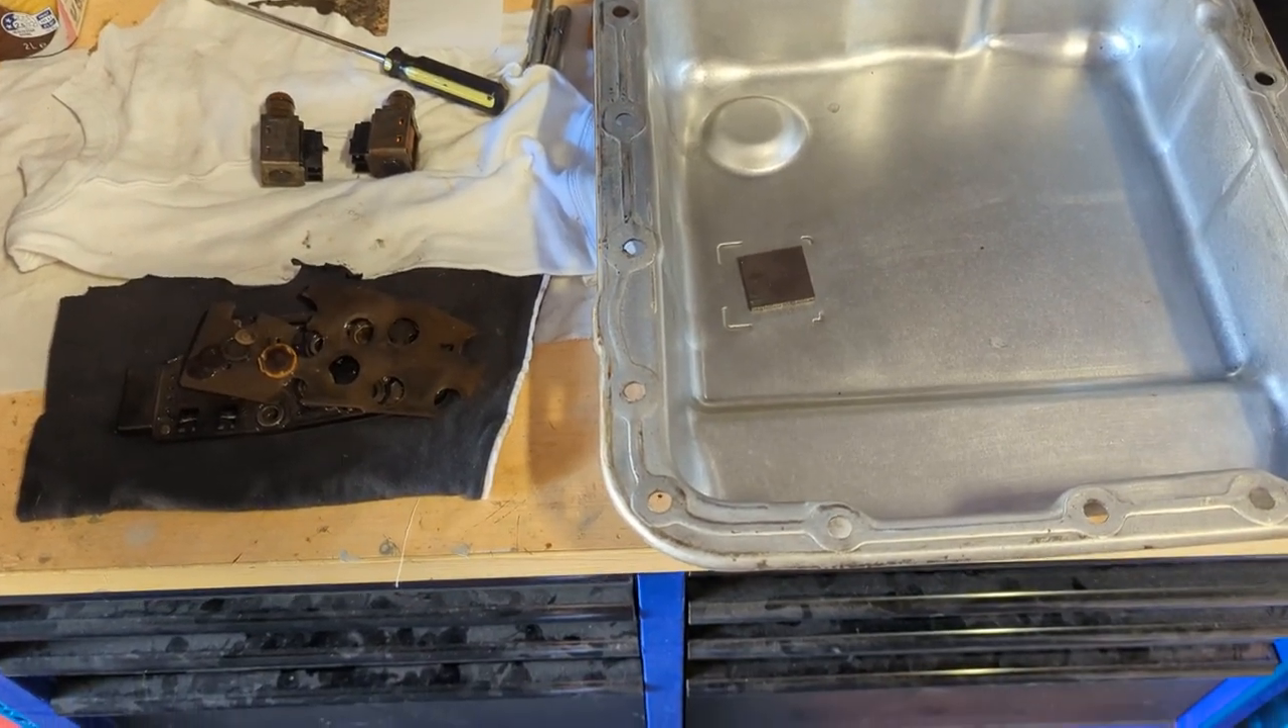Alright guys, it is a few days later now and I've got the pan off the transmission and I've got some interesting things to show you.